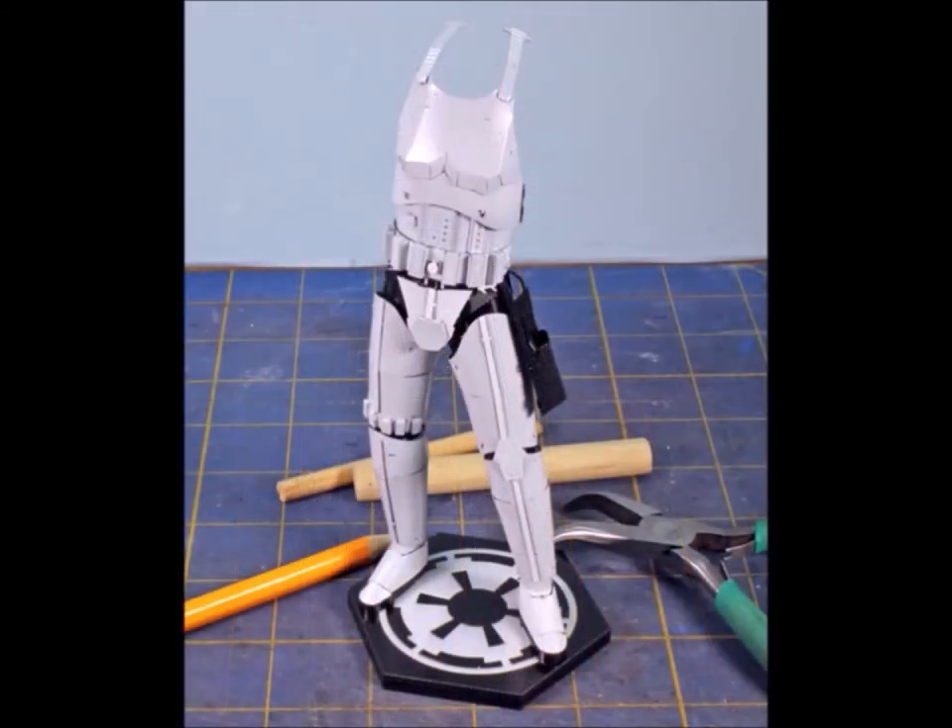Here you can see more the torso is put together.